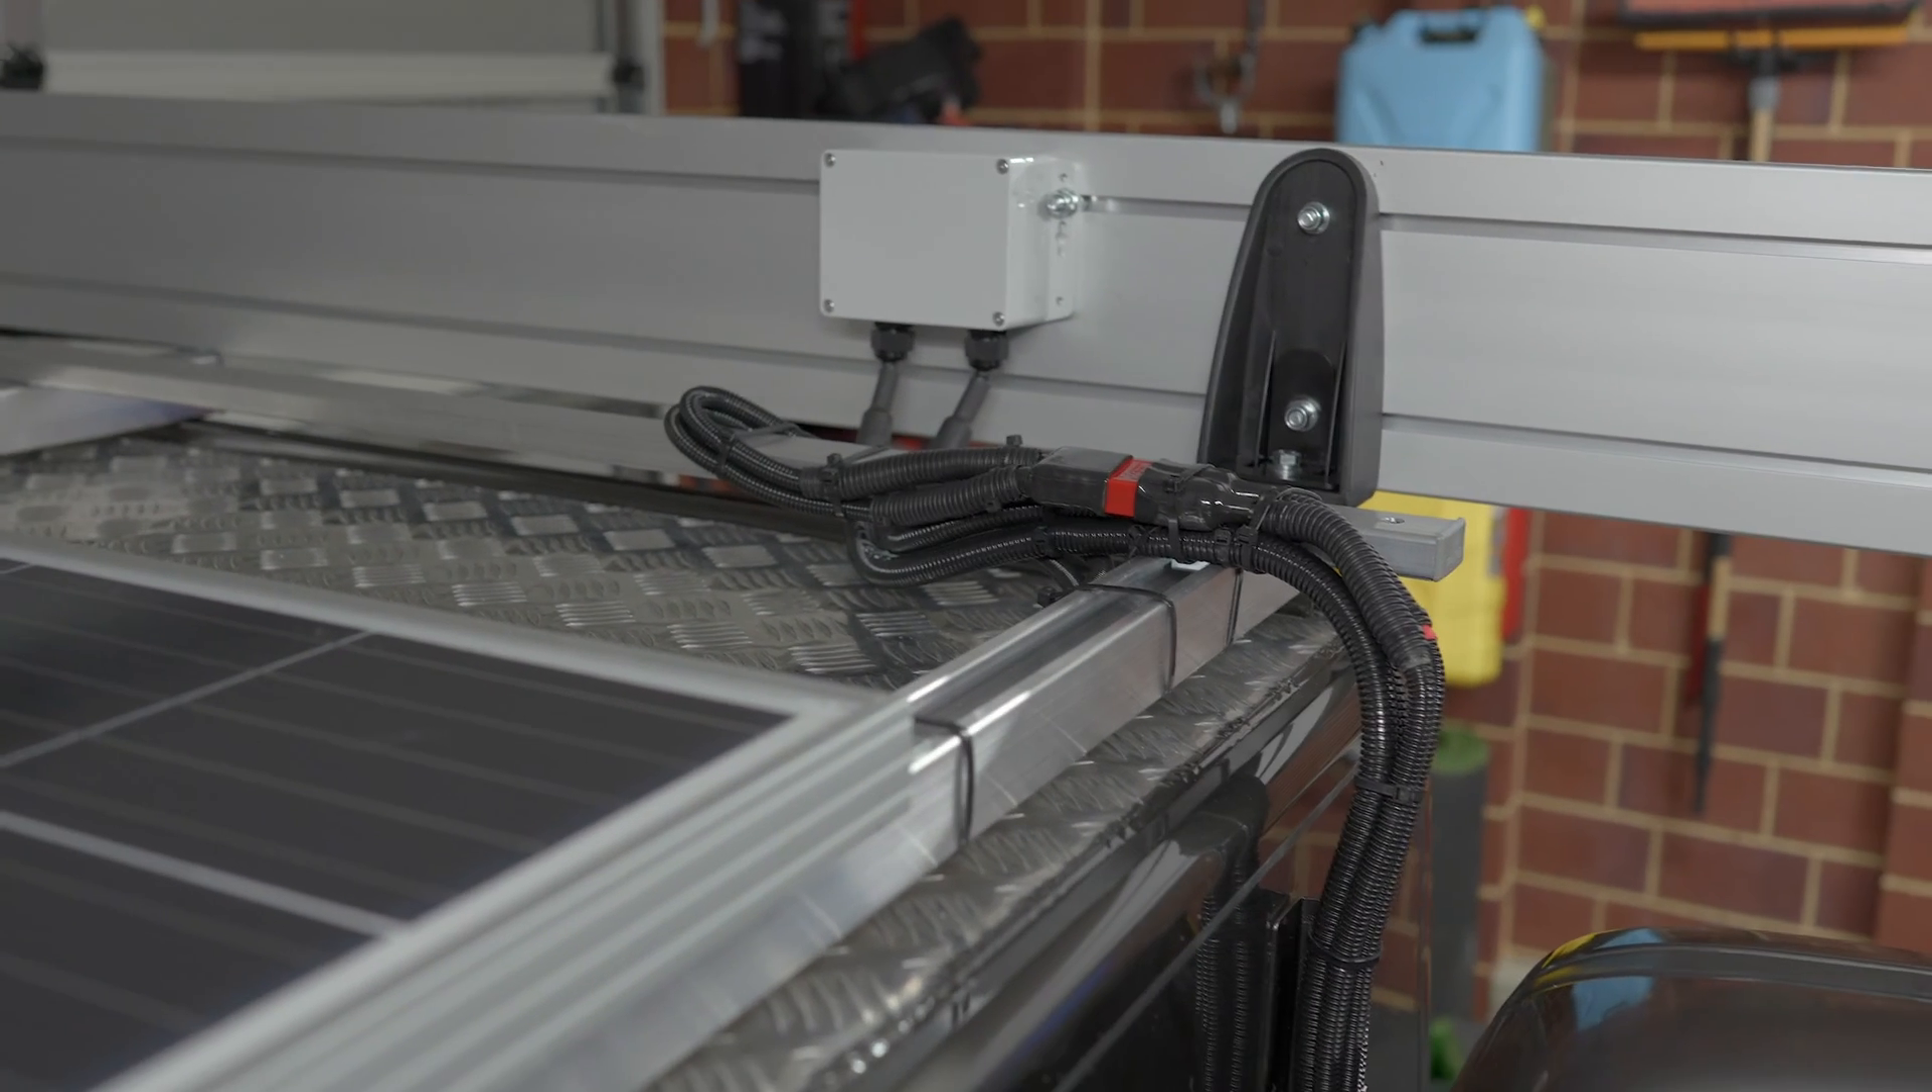Here's the final look at the solar panel installed. Now the cables I have tied in in a semi -permanent way because I think it'll be a long time before I need to change them.